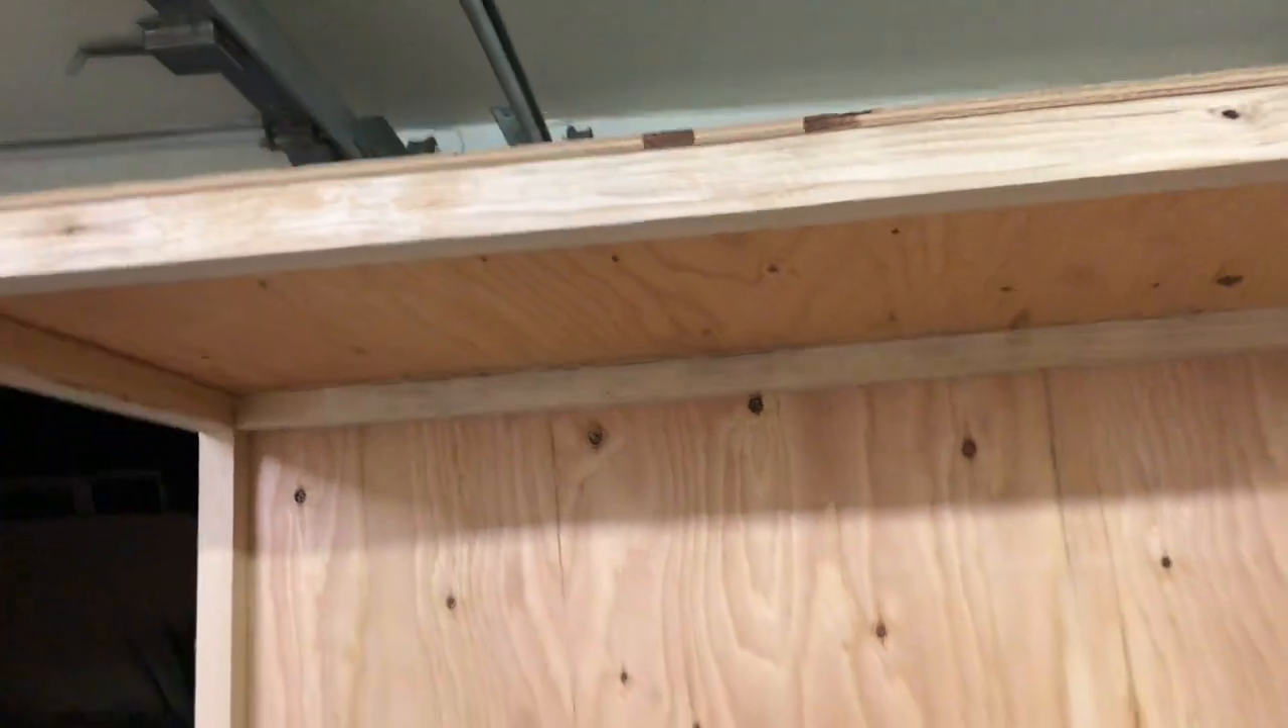We got the back and the roof on there and we used one sheet of plywood to get that done.